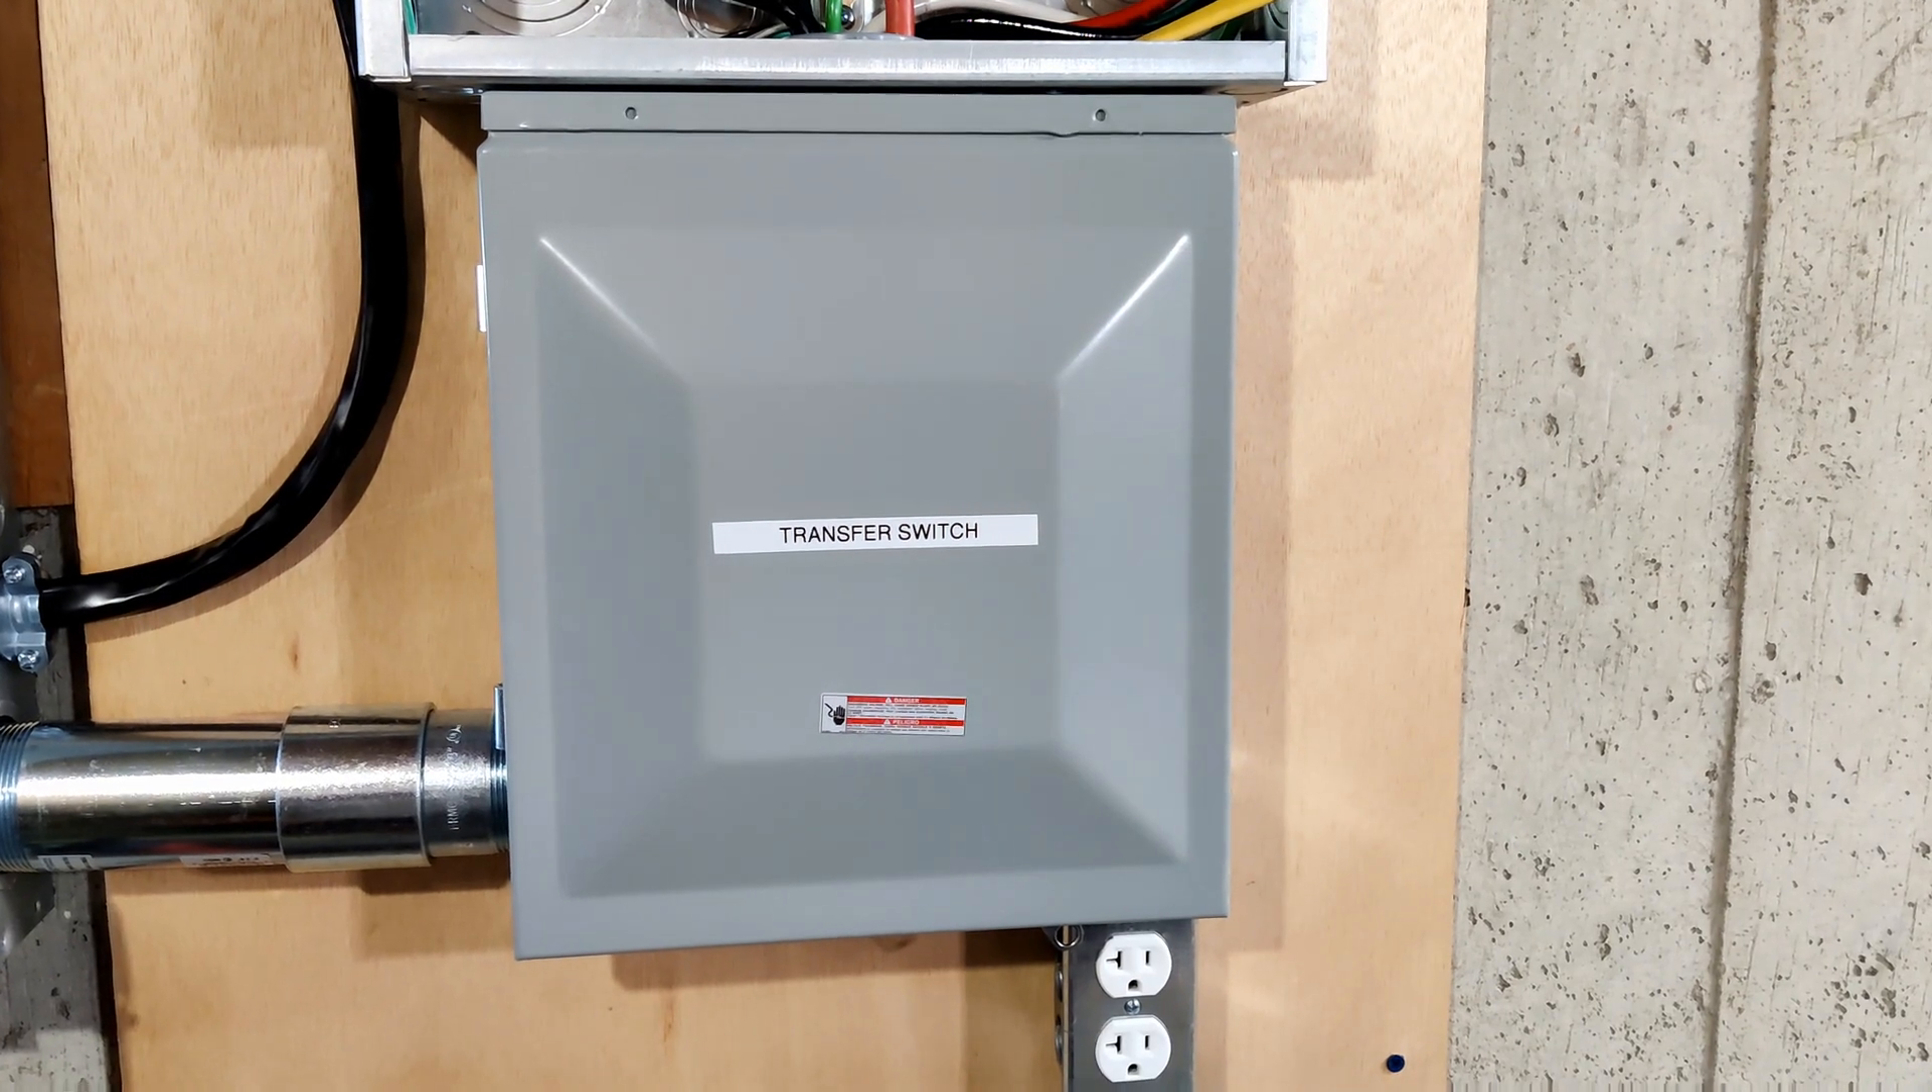The fridge is officially off grid. I put the cover on the transfer switch.